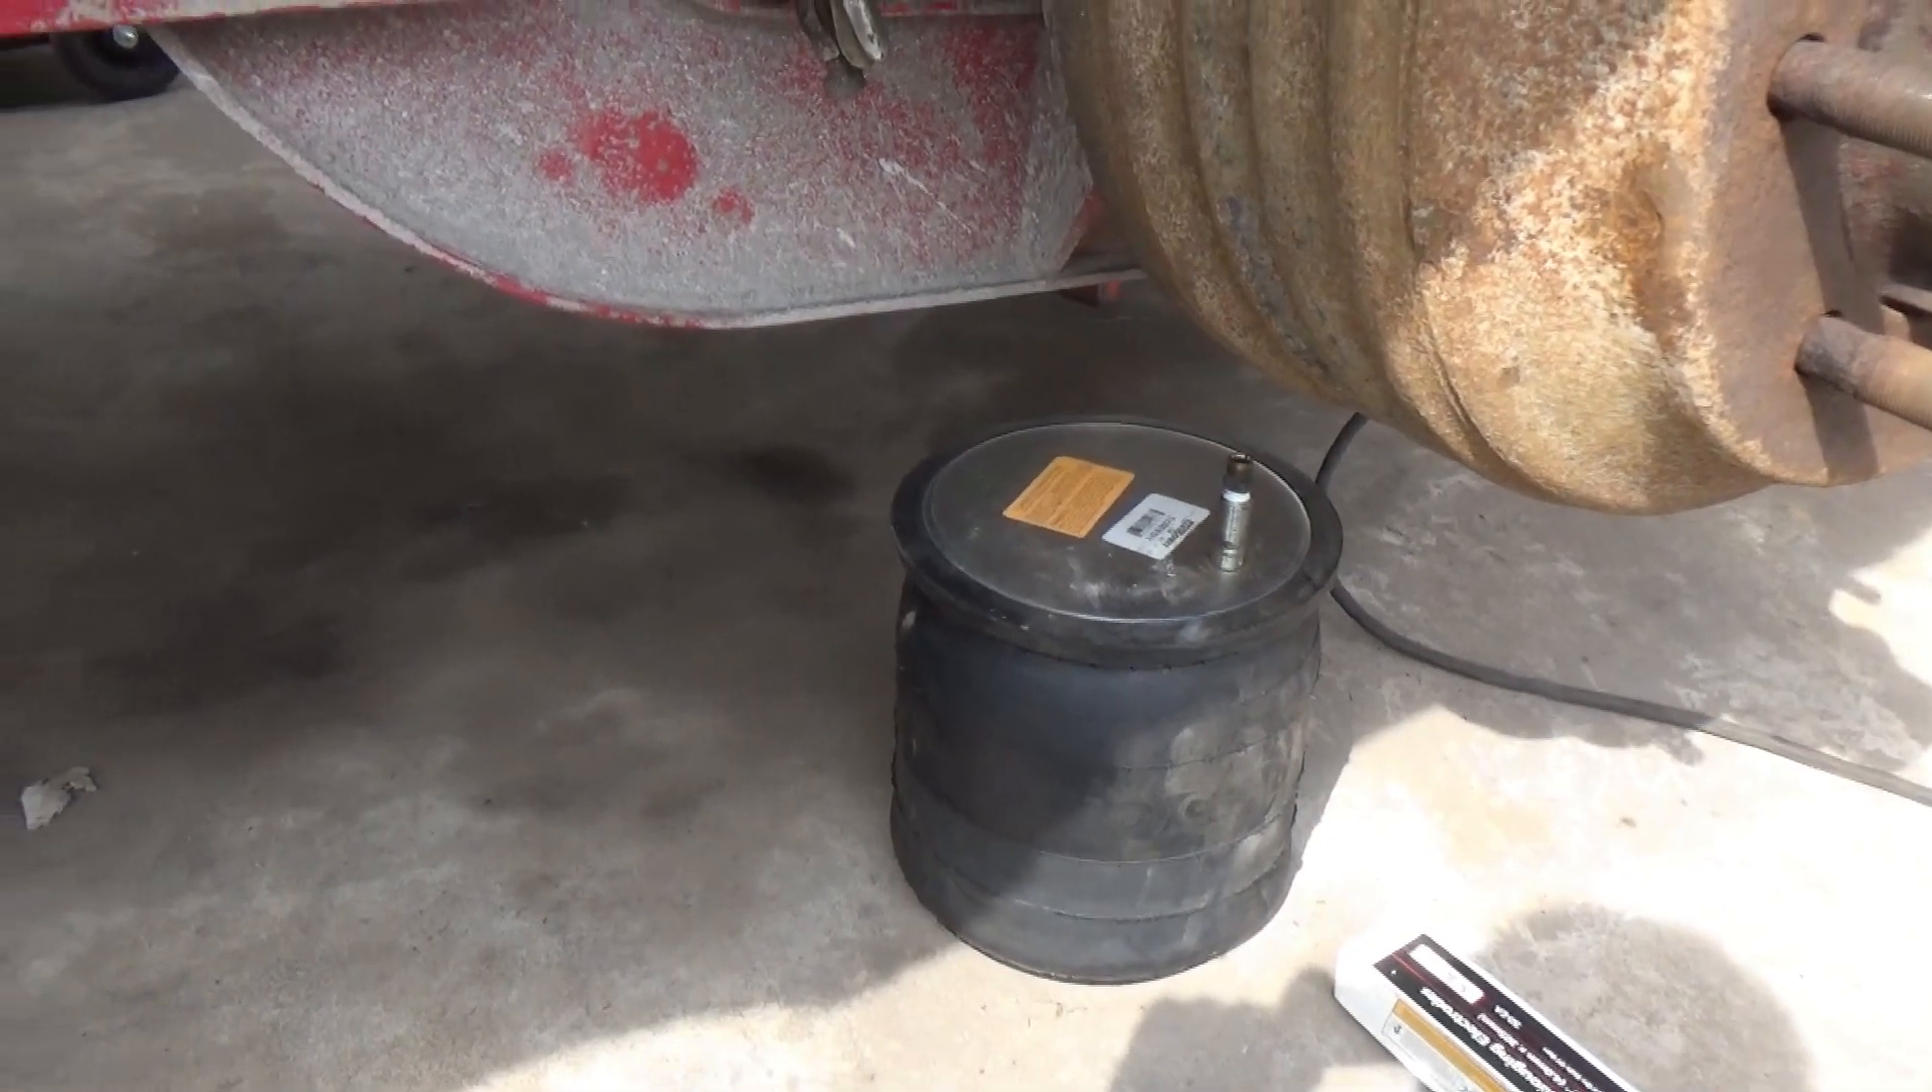Got the airbag off, got room to work over here, I've got my ground clamp, if you guys have seen any of my older welding videos, I don't normally do welding videos, because I am not a professional welder.